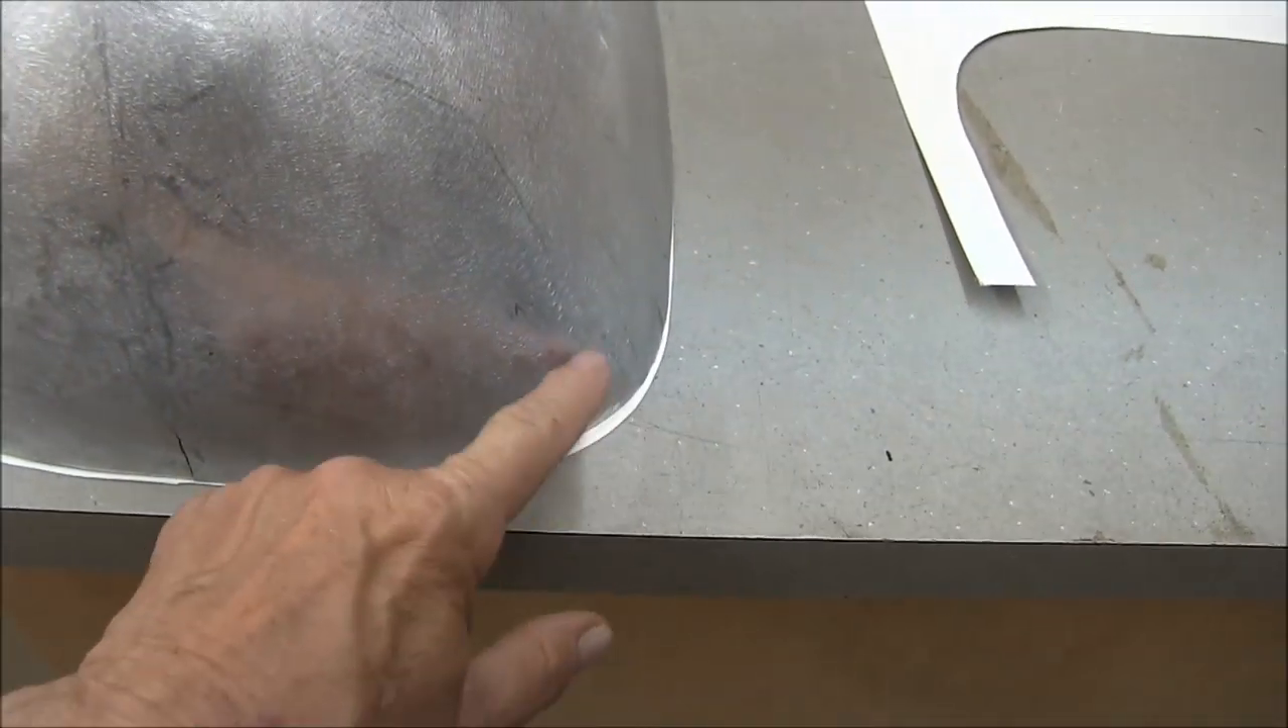So, I made a pattern off the nose of the car. So, I could lay this nose piece over it. And, uh, it does need a little bit of work. The shape's just not quite right.